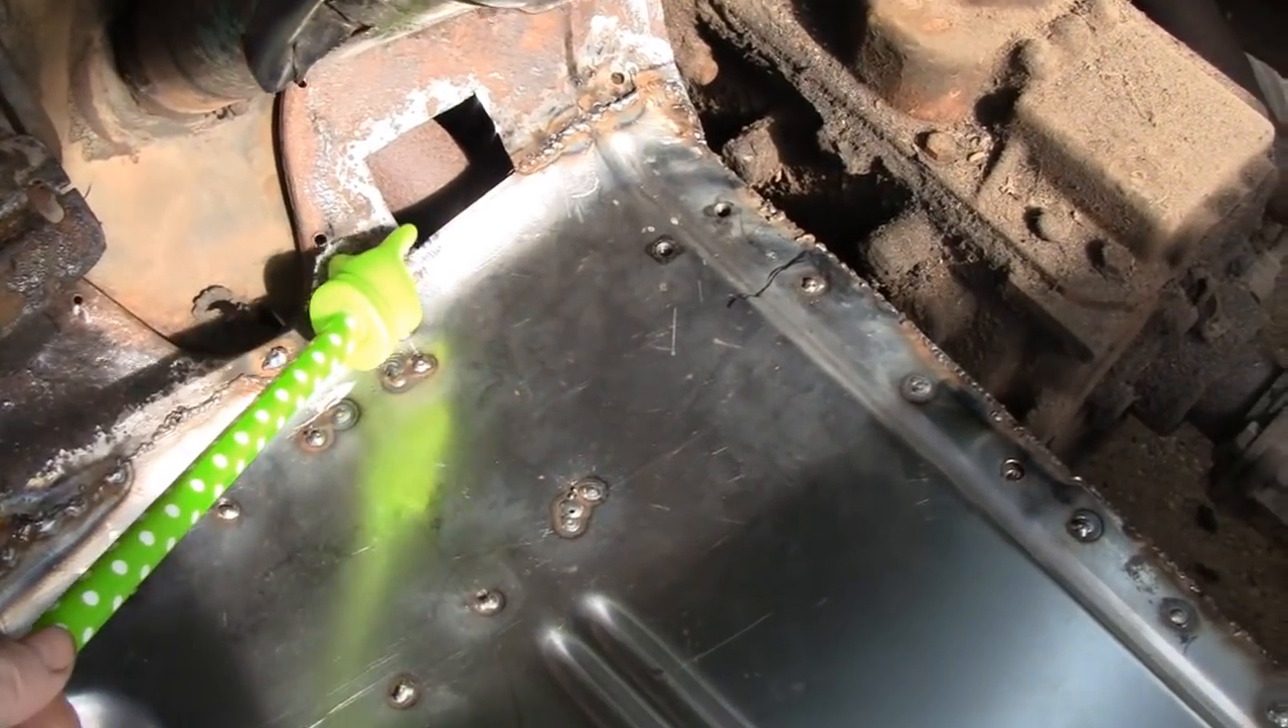We've got that little square there, that little patch we've got to put in, get this little patch over here.